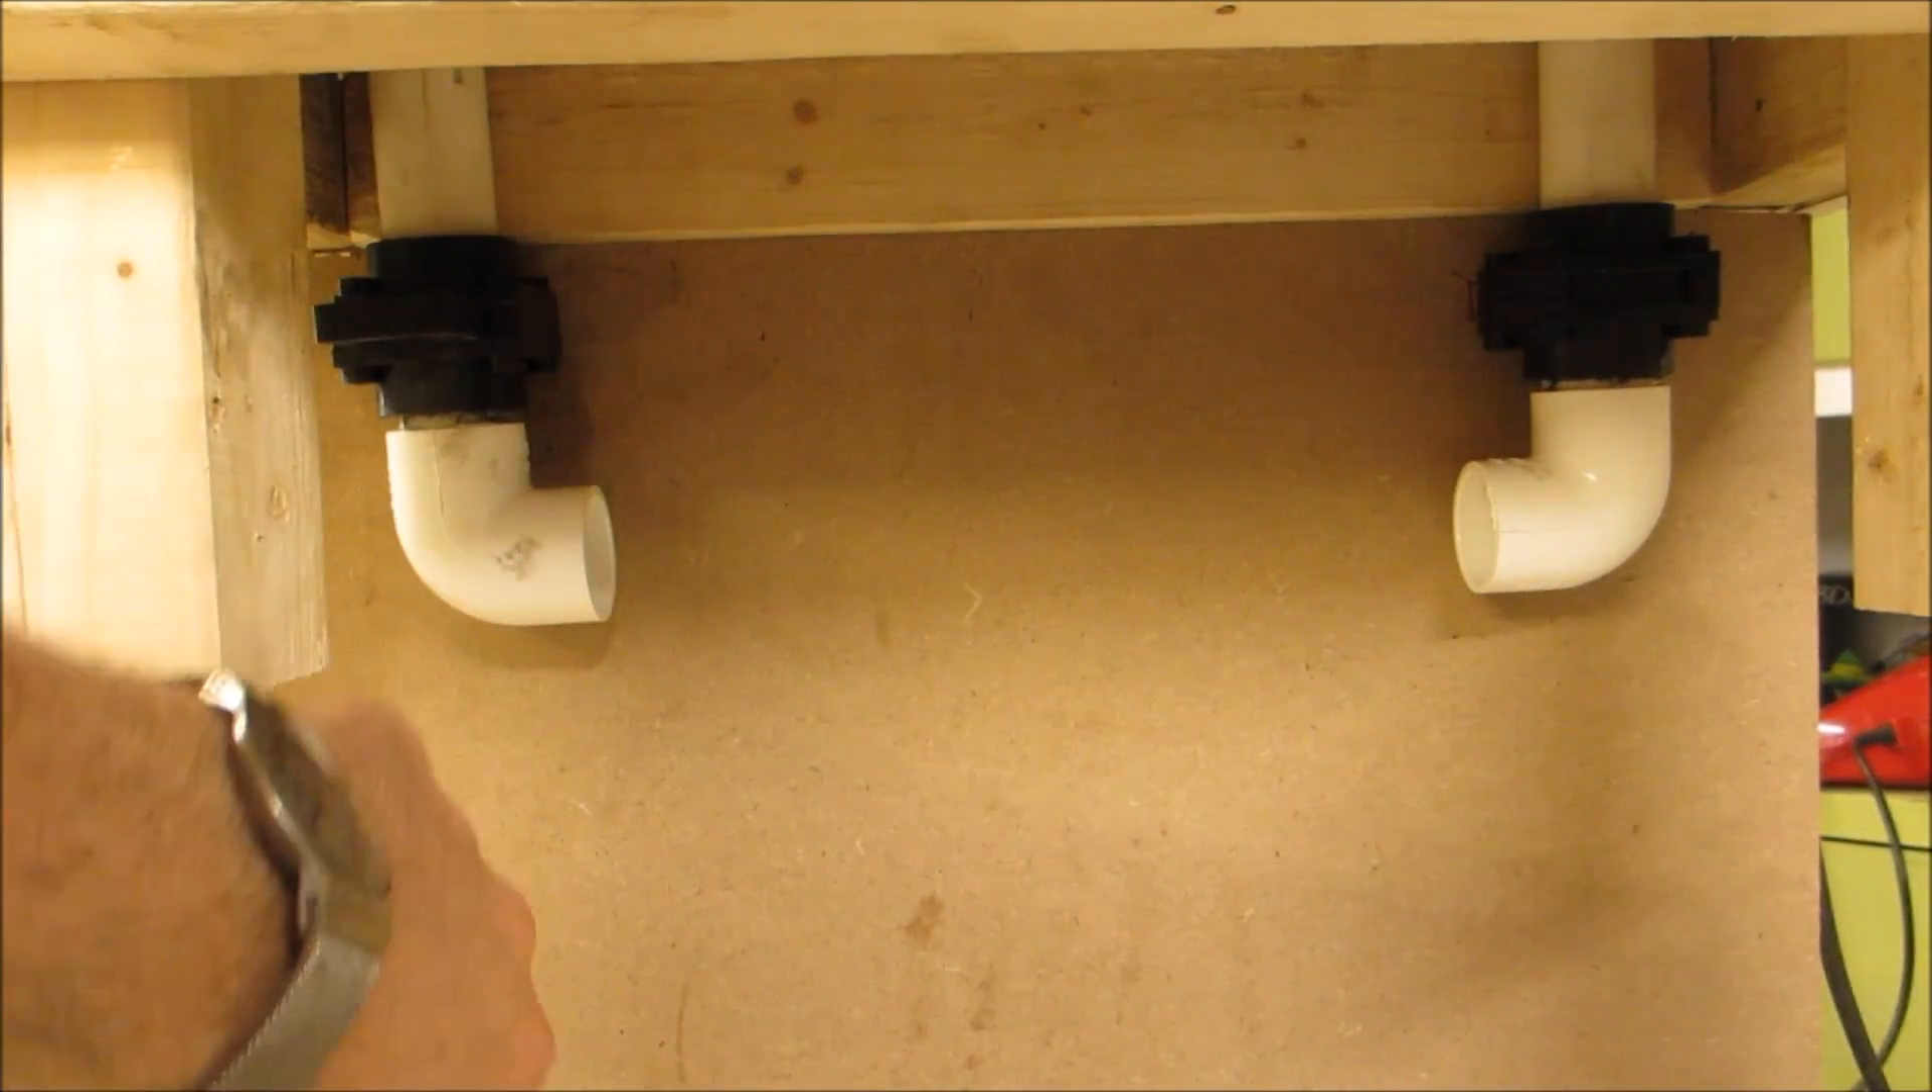Well here are the blast gates they're in place now.